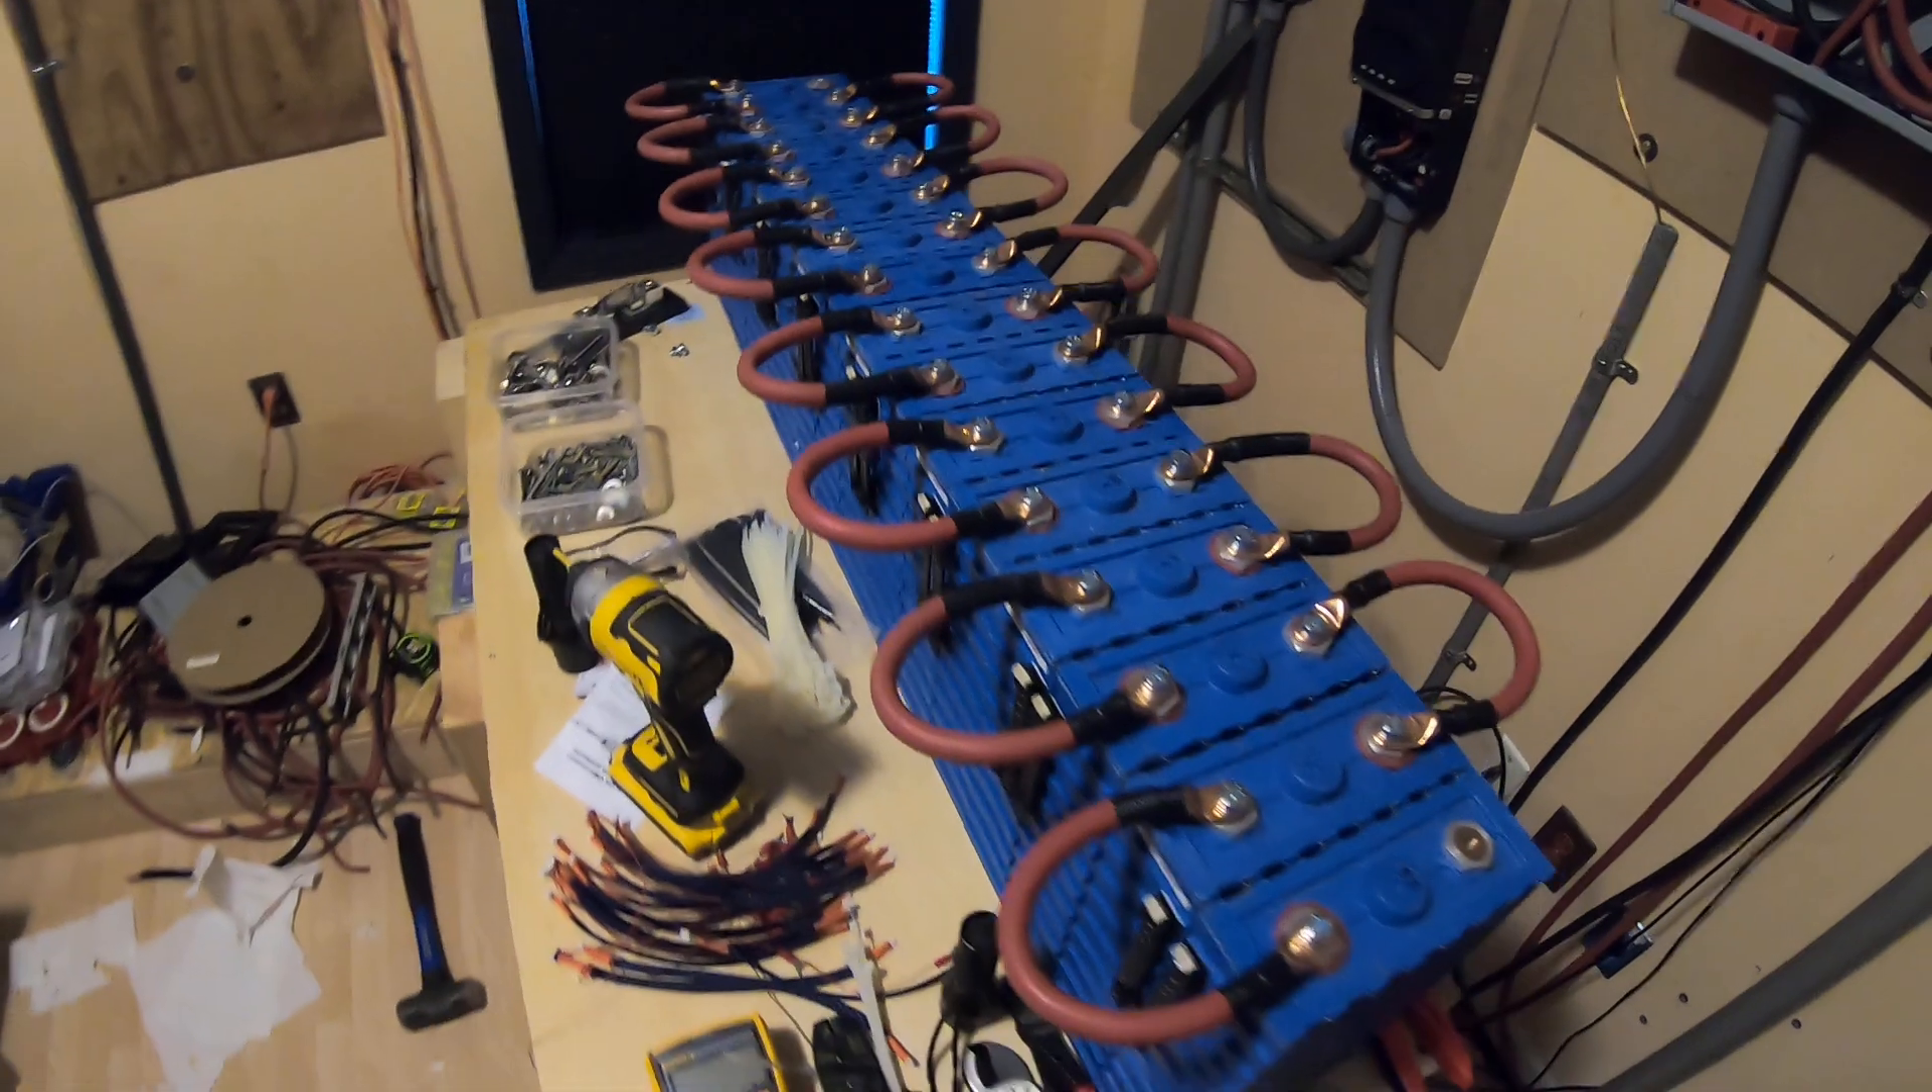And over here you can see that we have our first string of batteries wired up at this point and these were the same 180 amp hour cells you saw on a previous video.